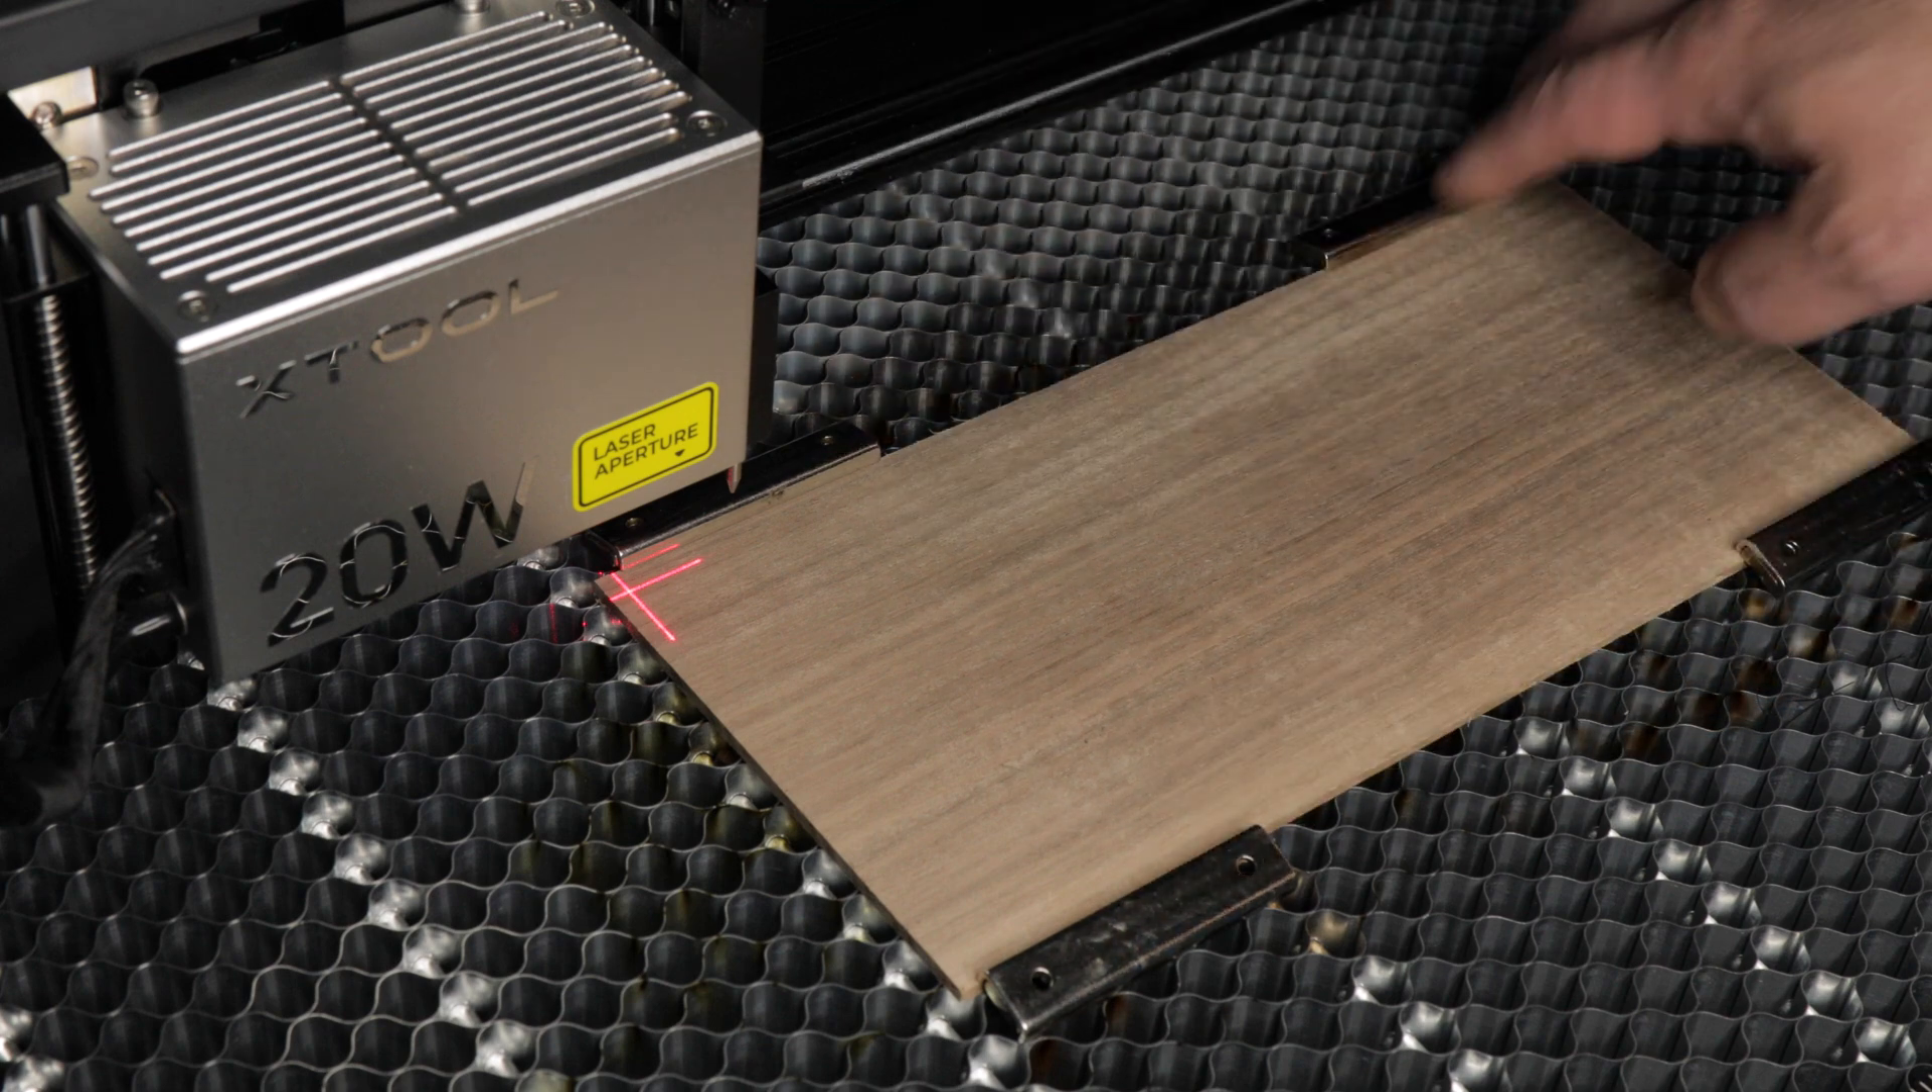I have the walnut locked in place using these bar magnets on each corner and I will once again be doing a frame trace to make sure my cuts fit within the material.